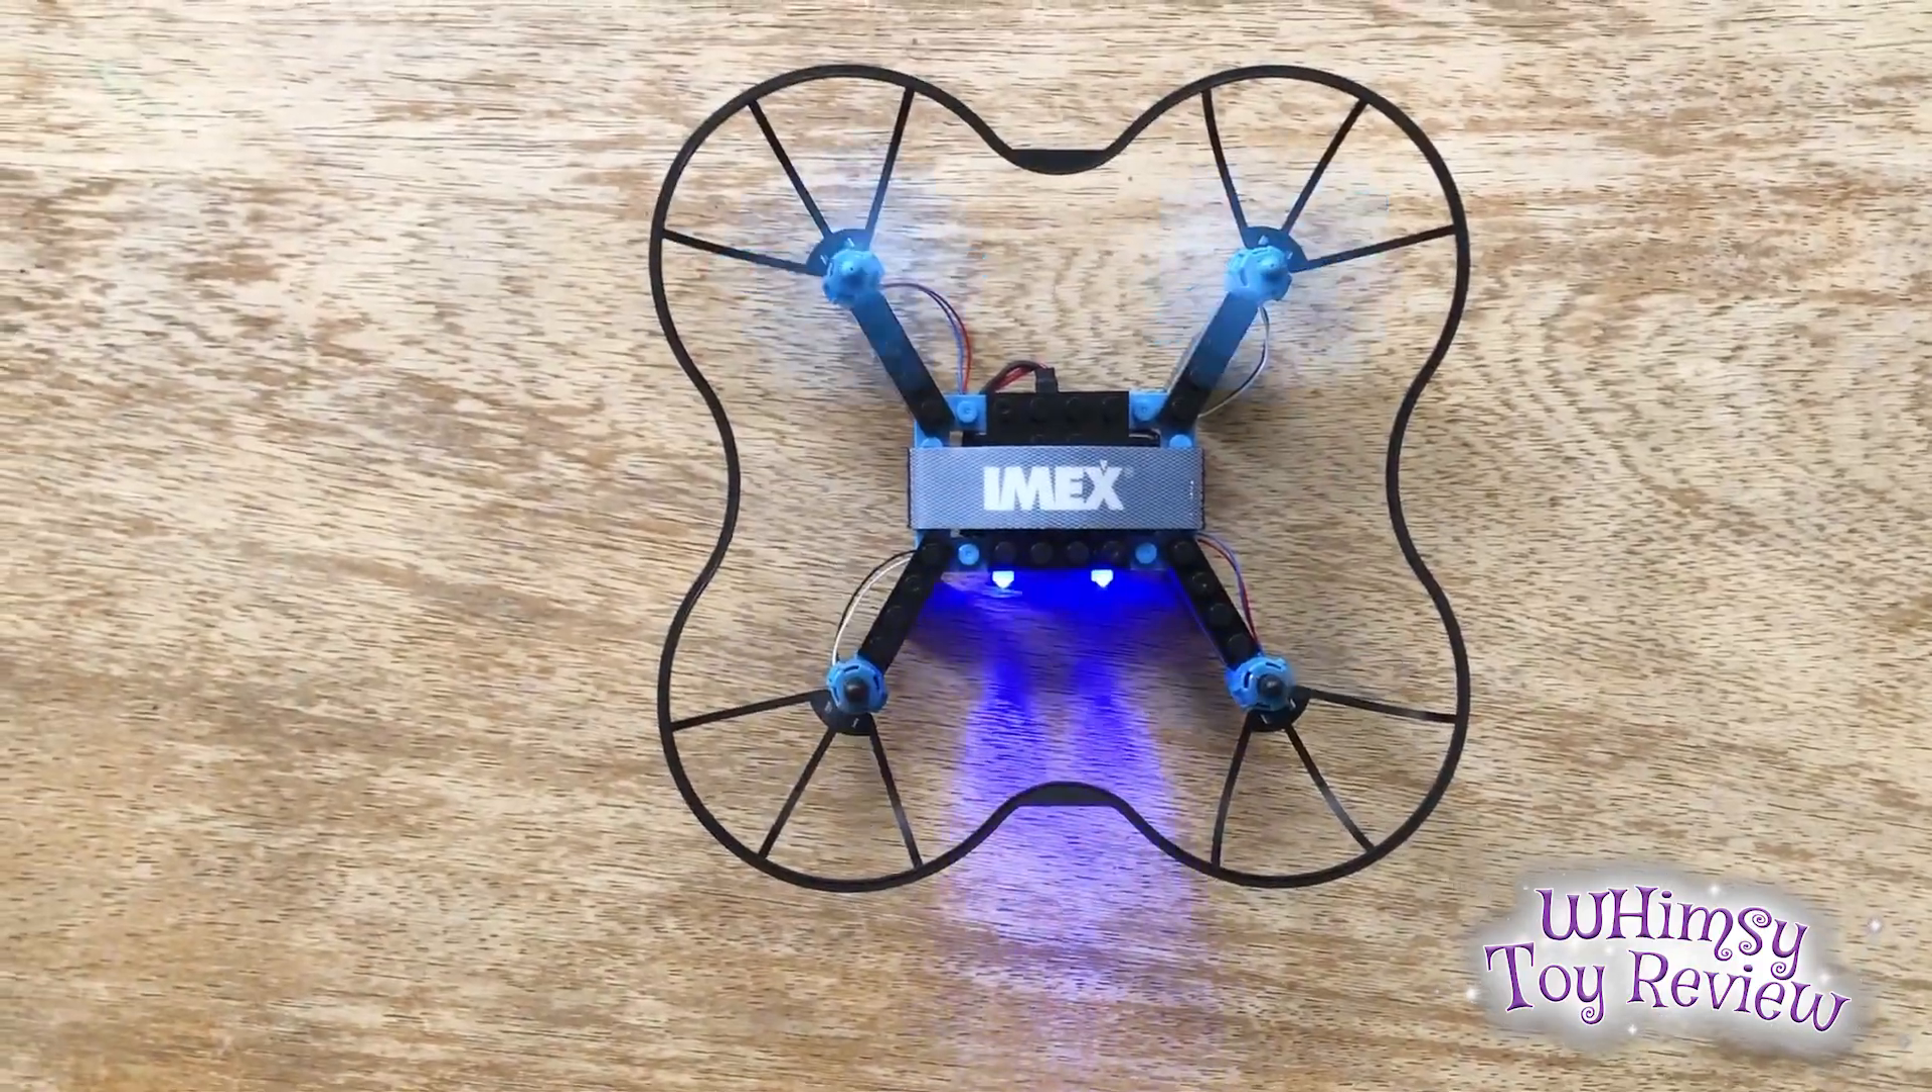The guard is officially on, so I believe it is, is ready to go.